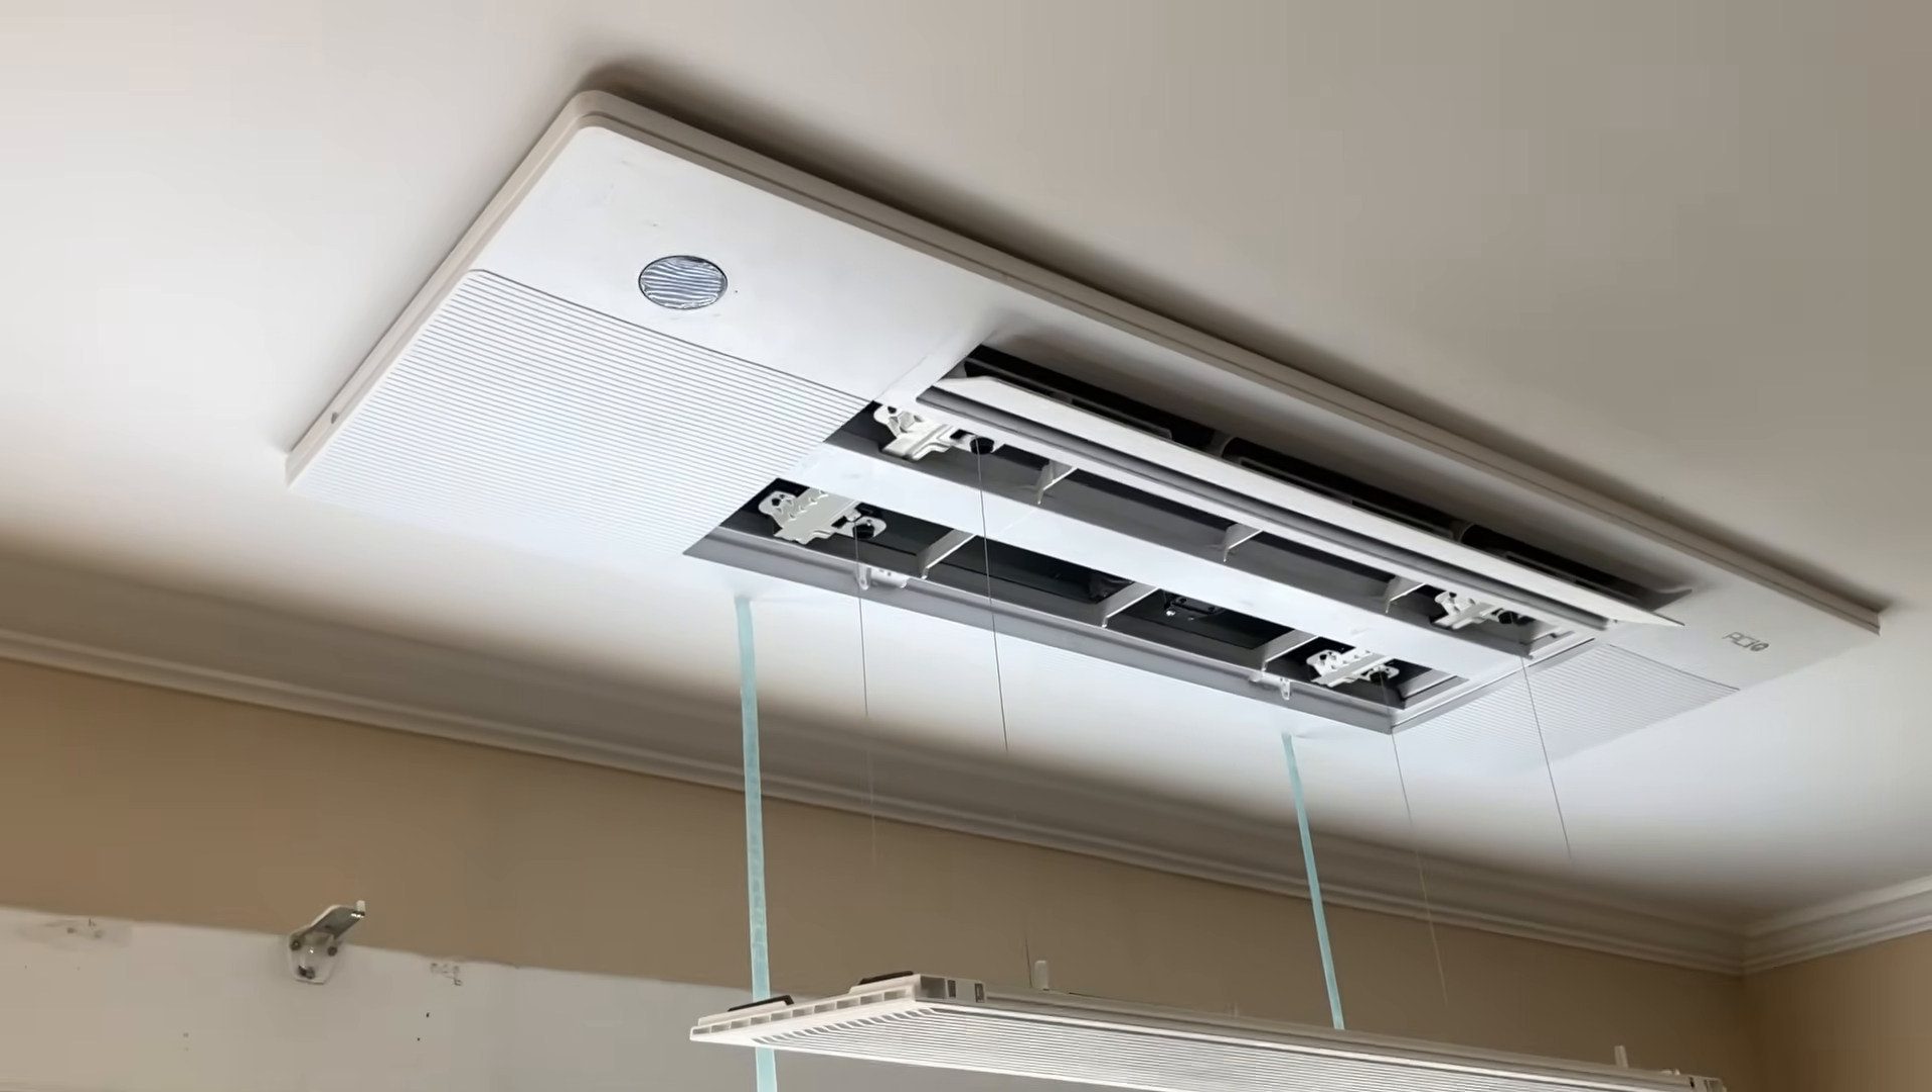The ceiling cassette trim was already installed.